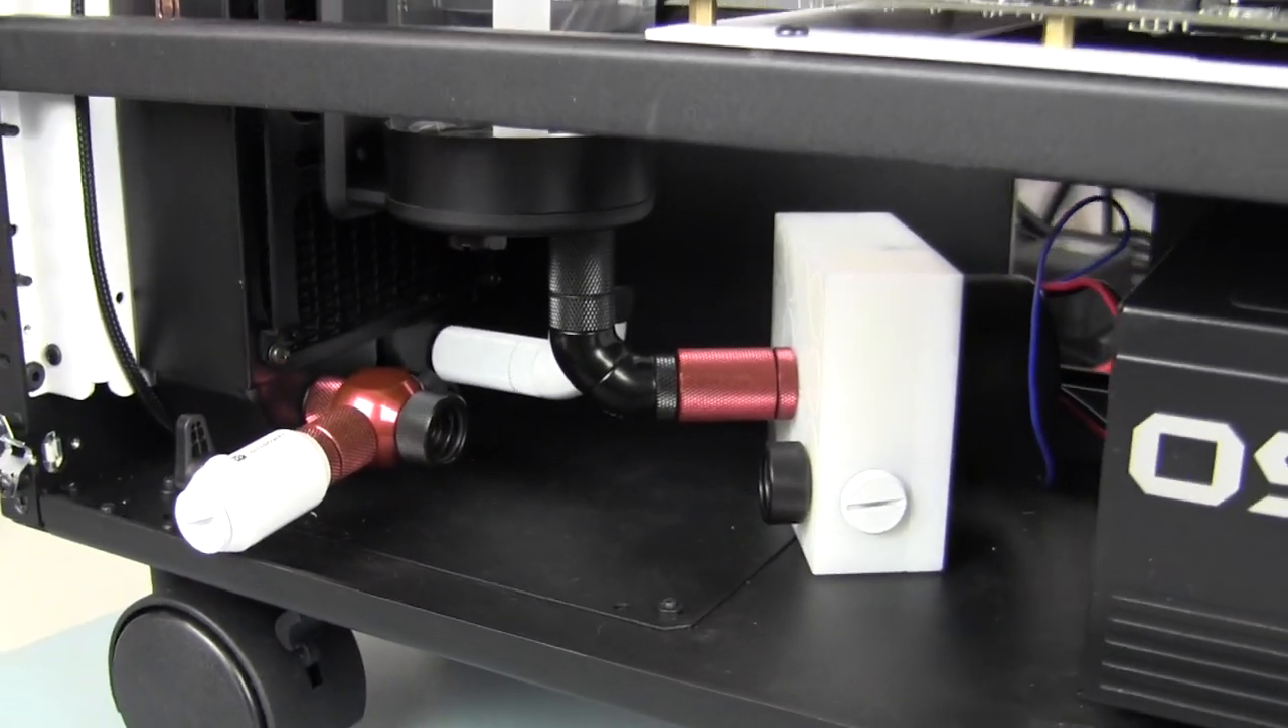Okay we have the fittings now installed and uh after a series of trials and changes i think this is the uh configuration we're going to go with.